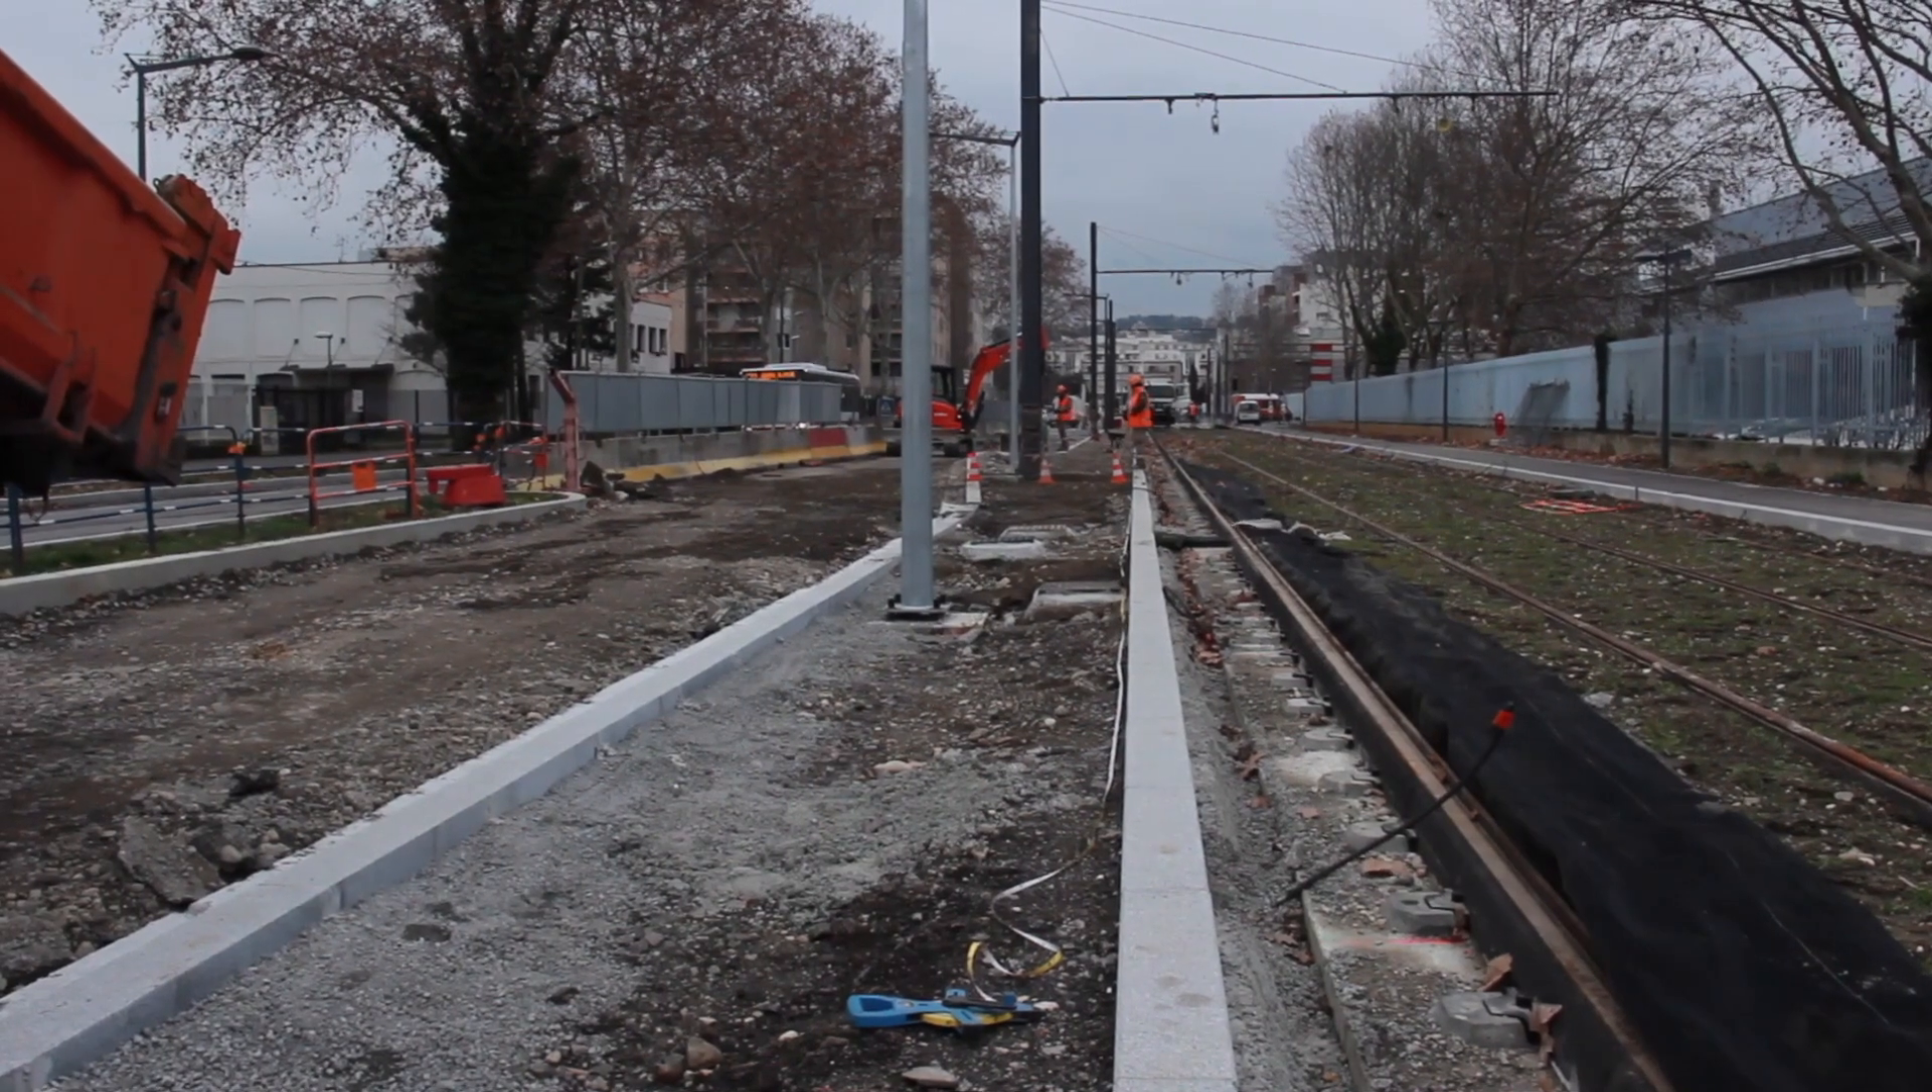Sur les plateformes de voie ferrée, les rails ont été installés sur une grande partie du tracé.